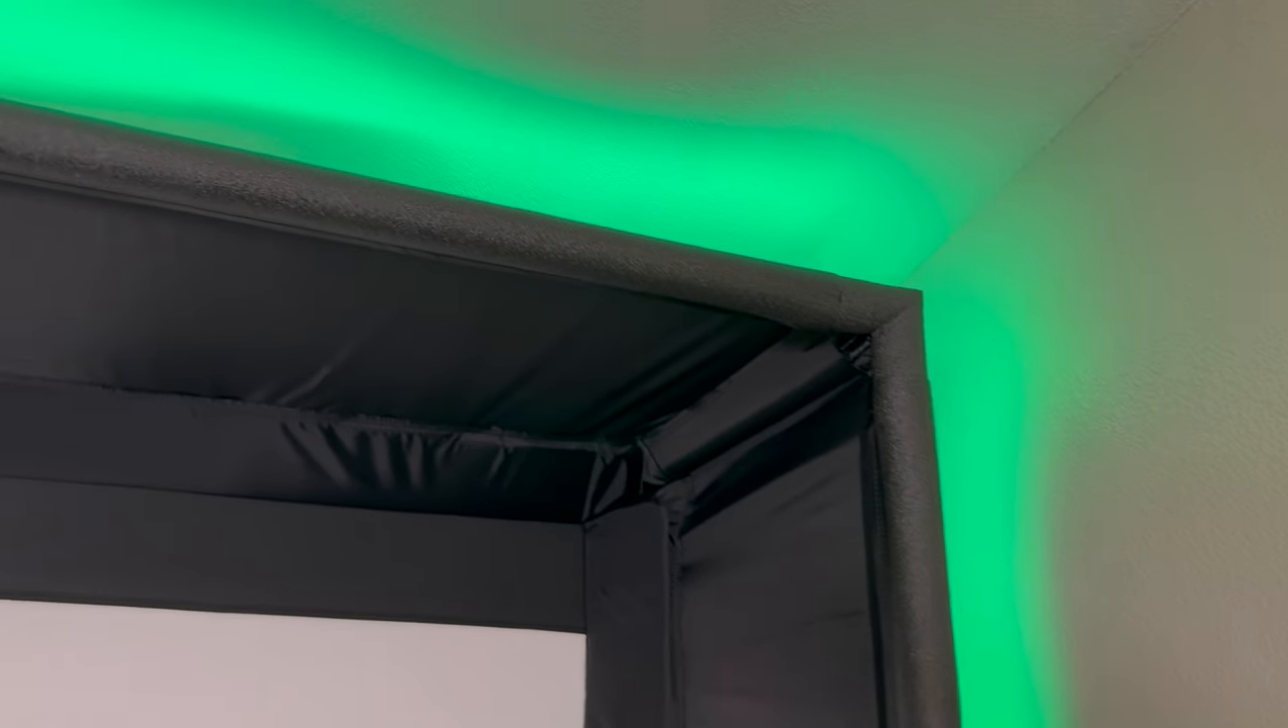Another addition I added to my simulator is using pipe insulation on the front of the enclosure.